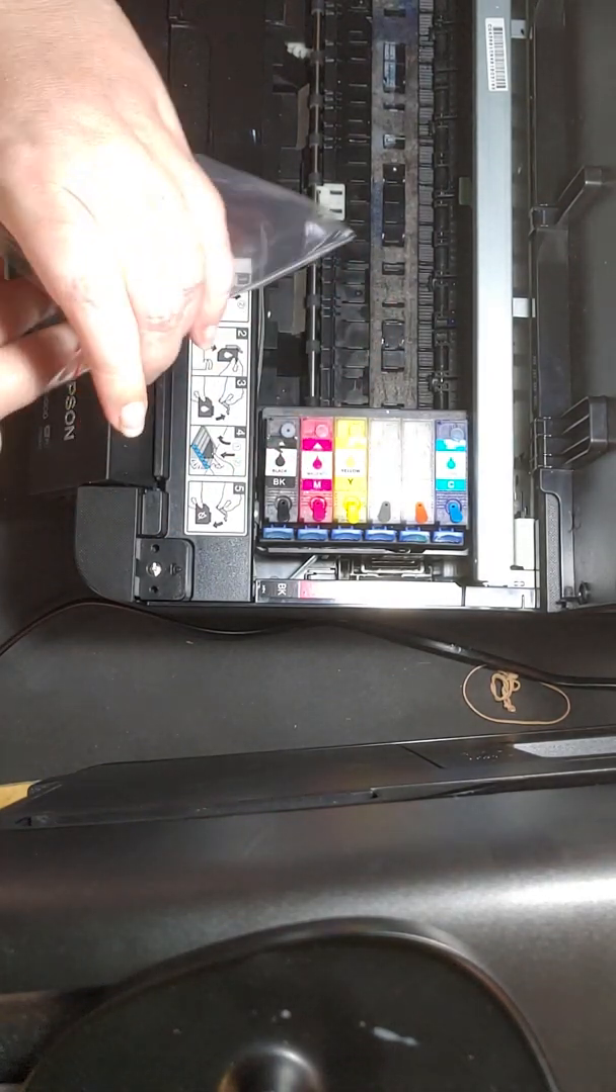Alright, so all of my carts are in, they're ready to go.